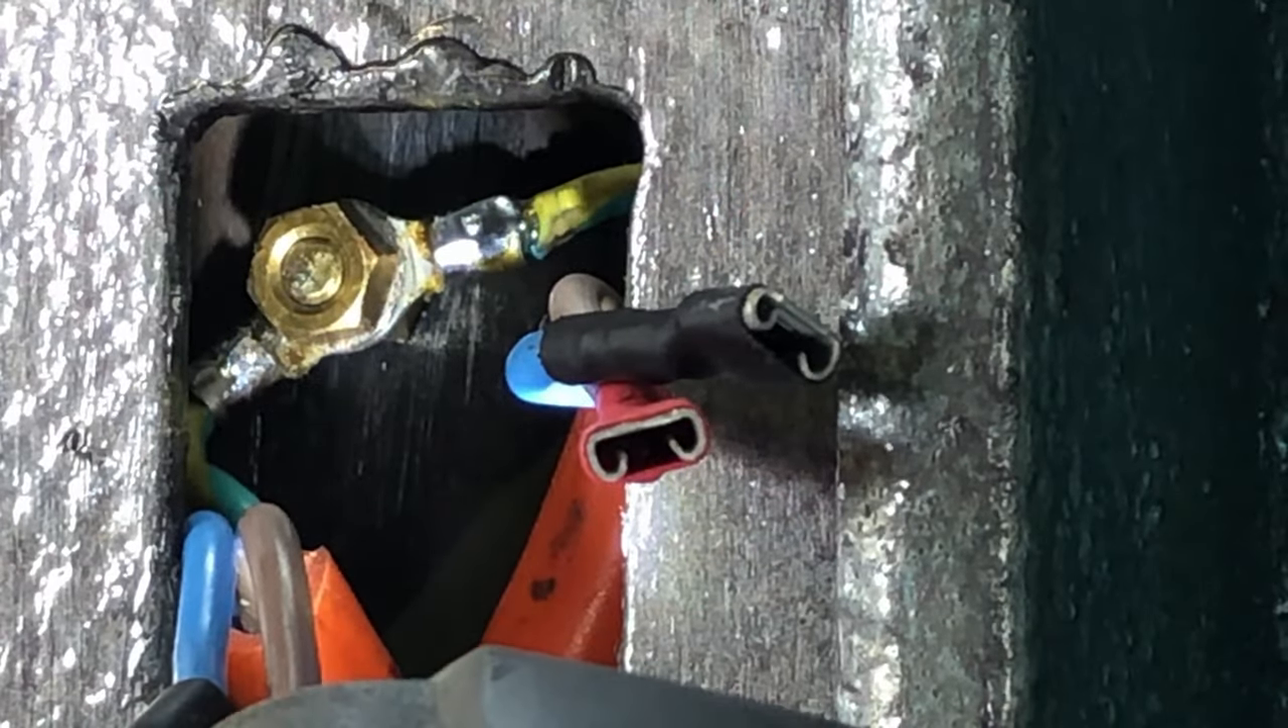The earth wires are connected to this brass bolt that's inside the tubing.